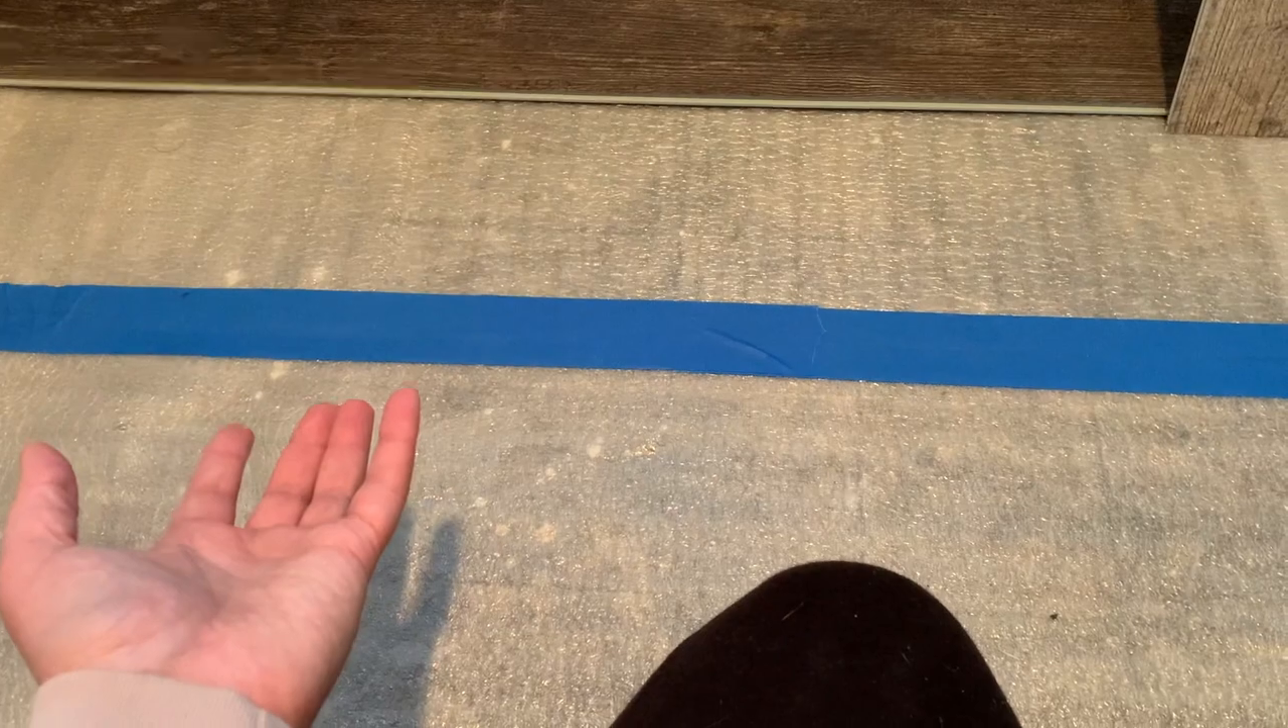Now I have my underlayment down and I just have the seams taped.